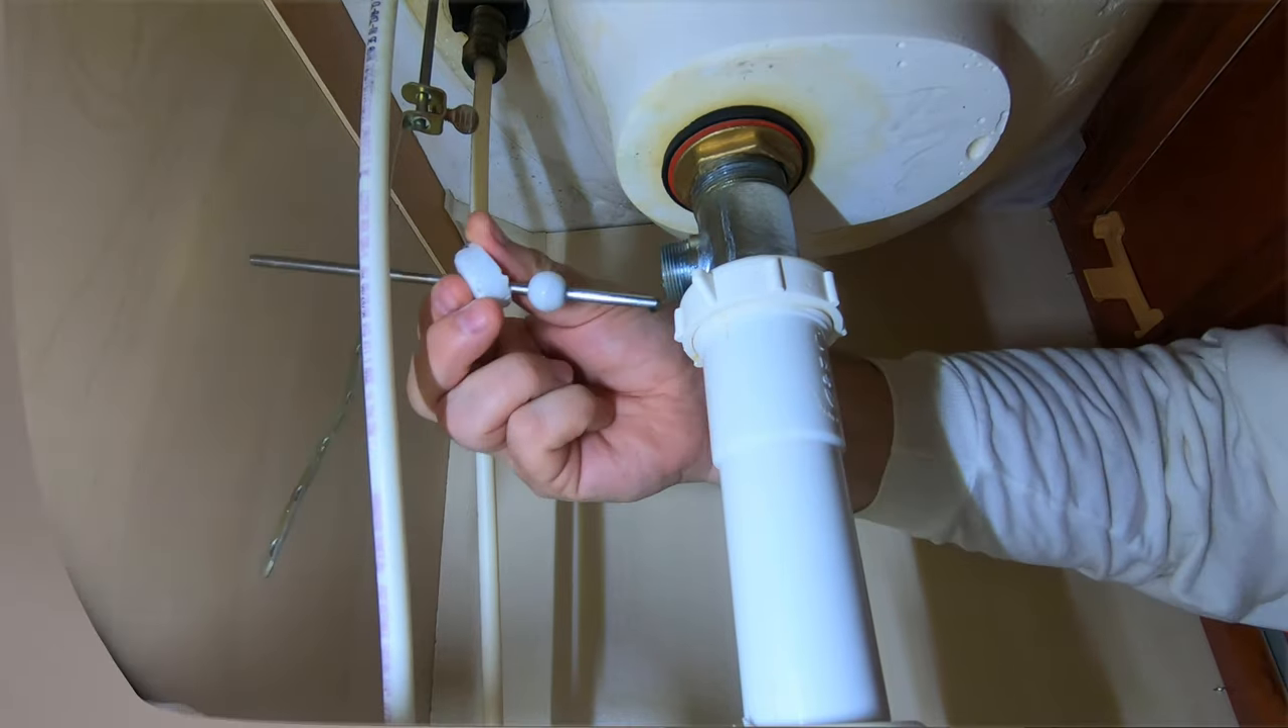As it is, our project is complete save for reassembly of the drain plug.